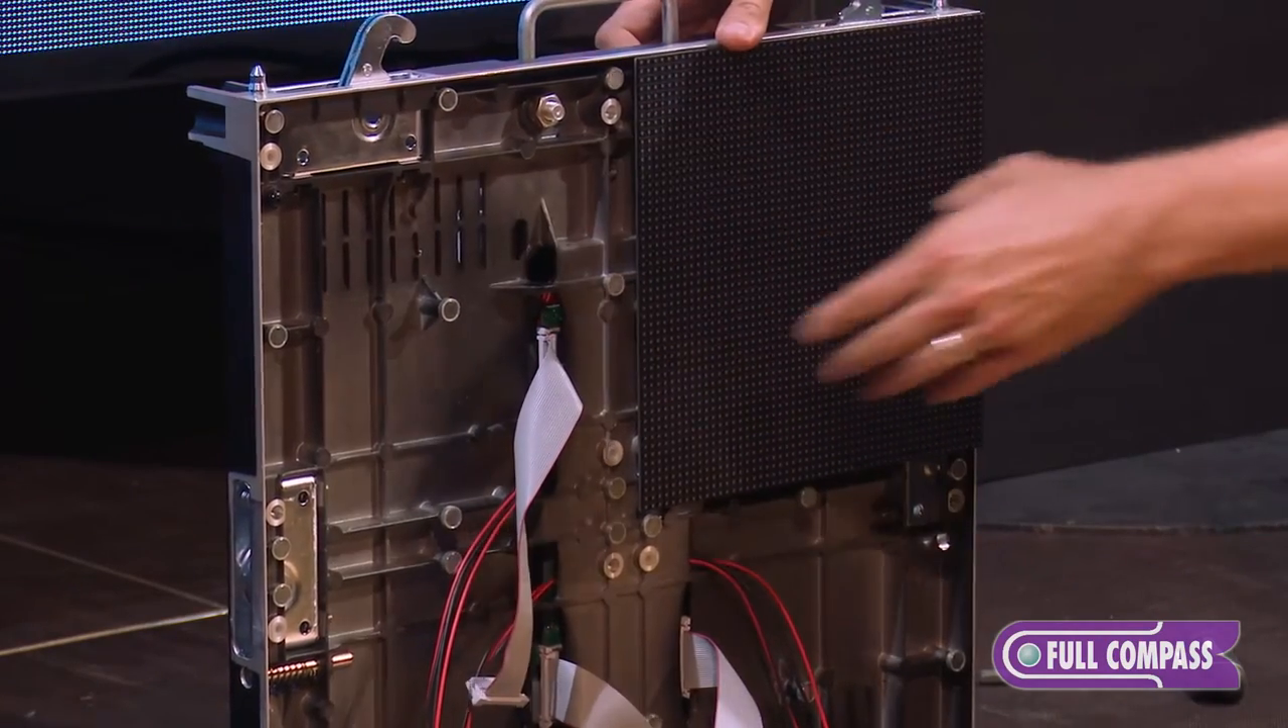And the only other thing I would need to do is install the additional three modules, and I now have a complete cabinet.